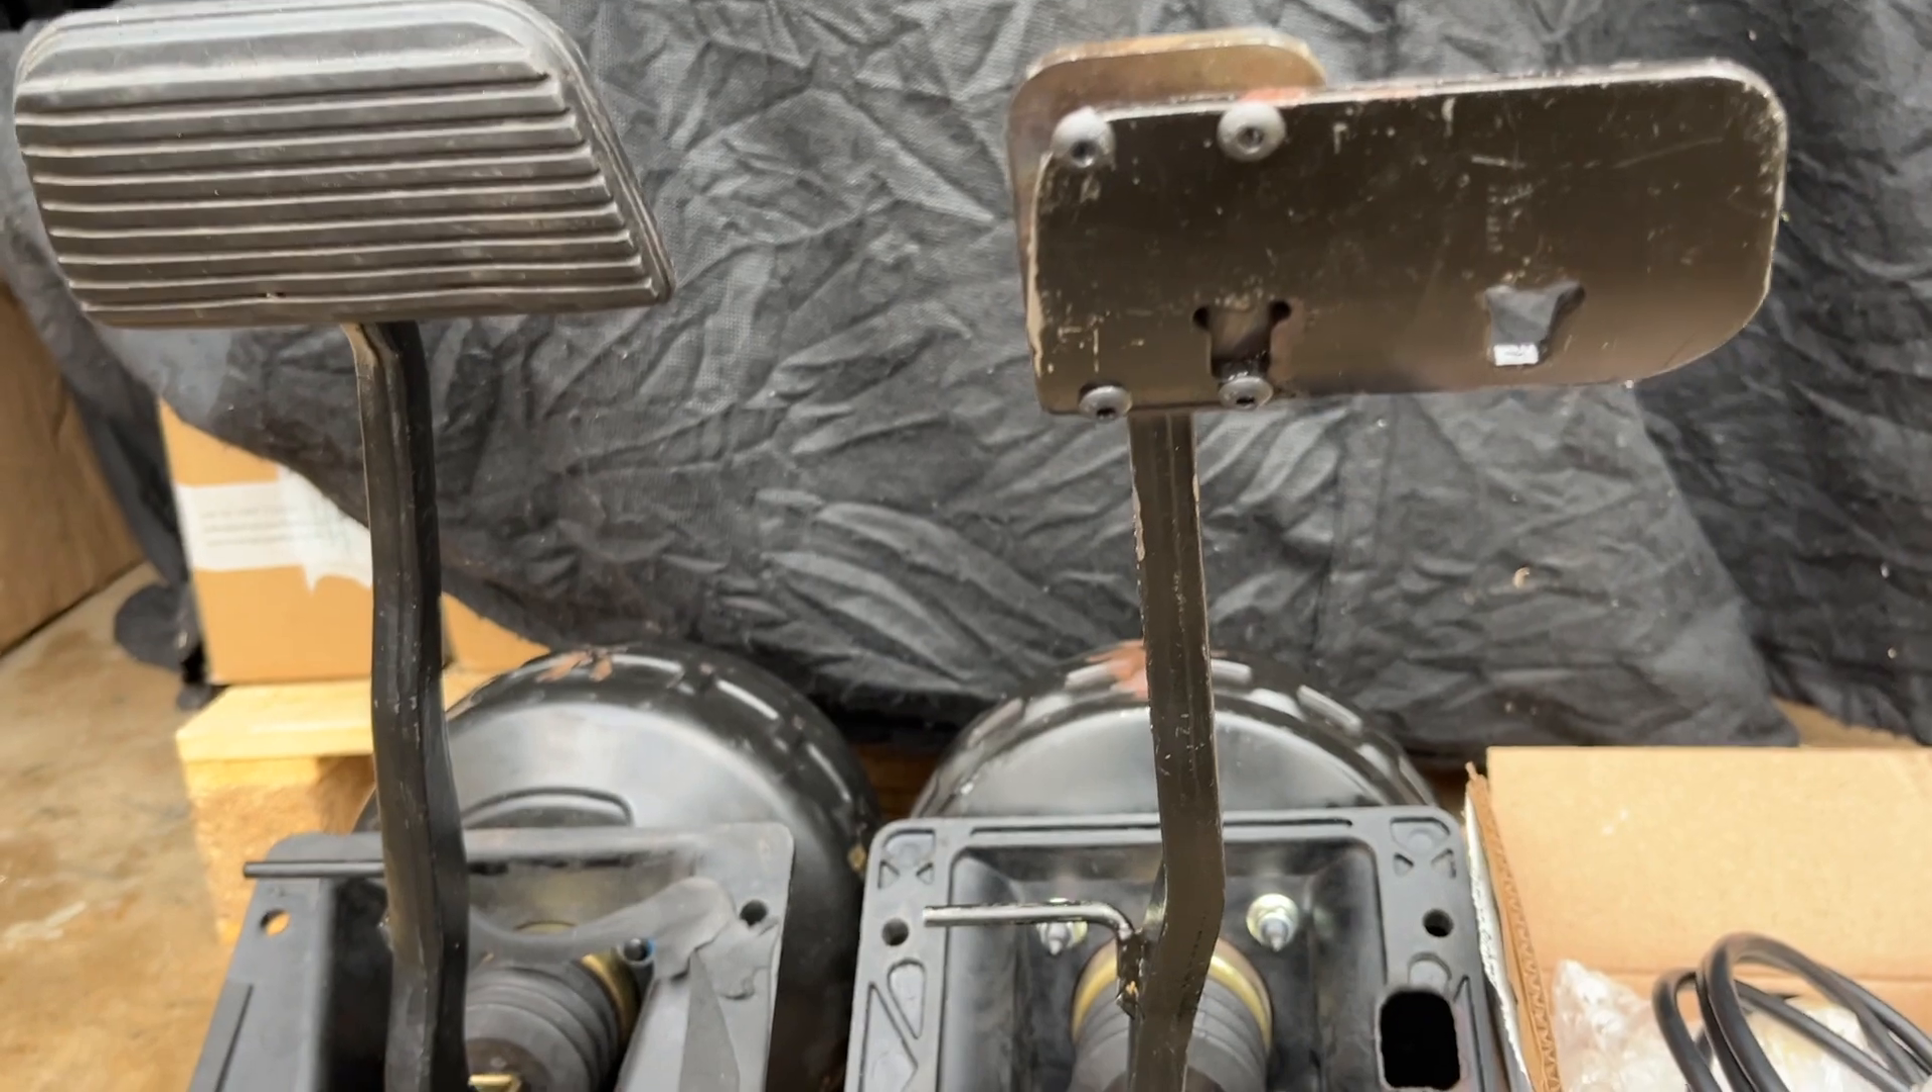I've attached an old brake pedal pad.